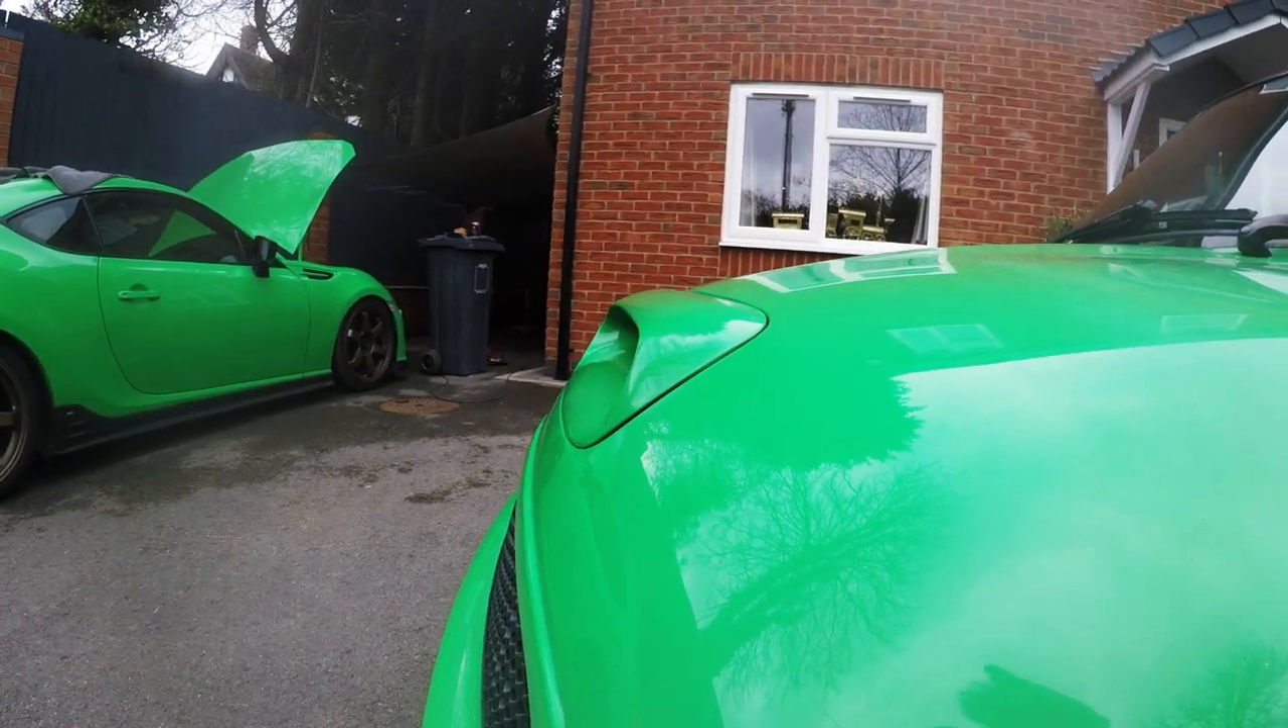Okay, so that's the larger Leap Bonnet Scoop fitted to the car.